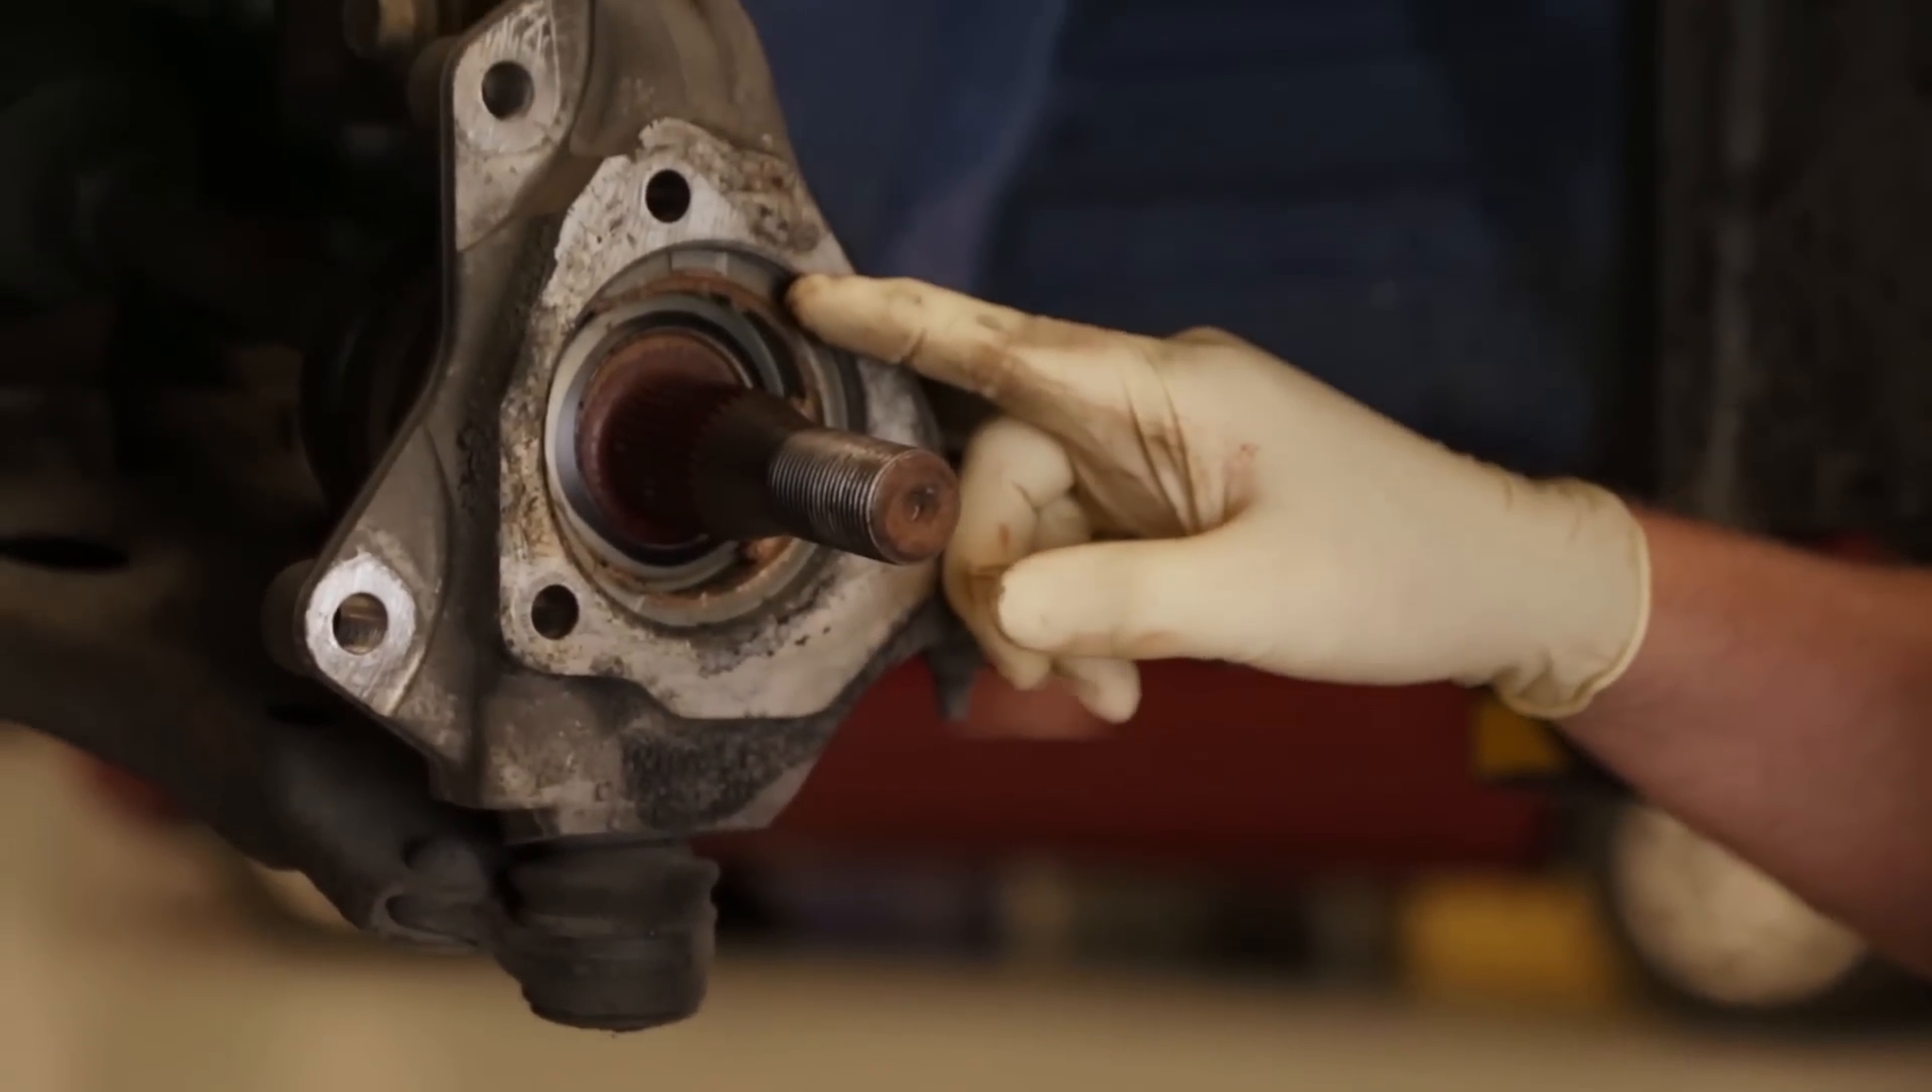Notice that the seal did not stay with the hub assembly. It's still stuck inside of the steering knuckle.